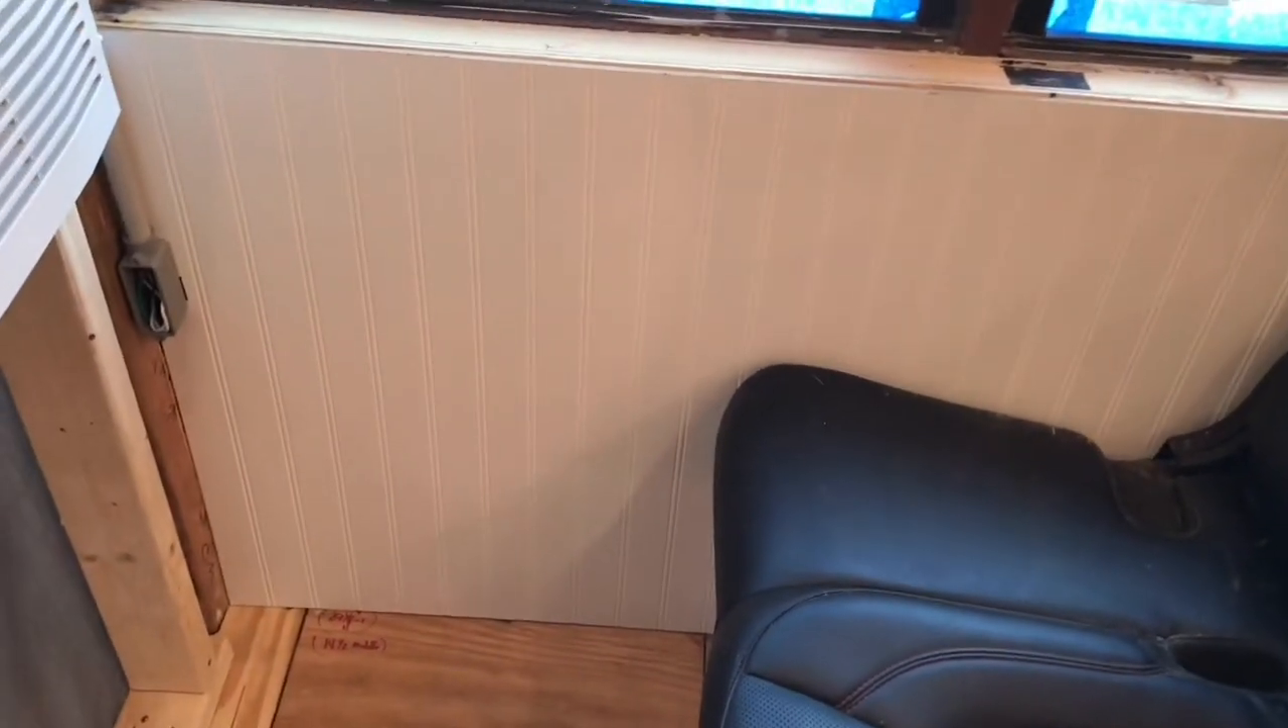I'm at a point of no return now since I got my finished board in.